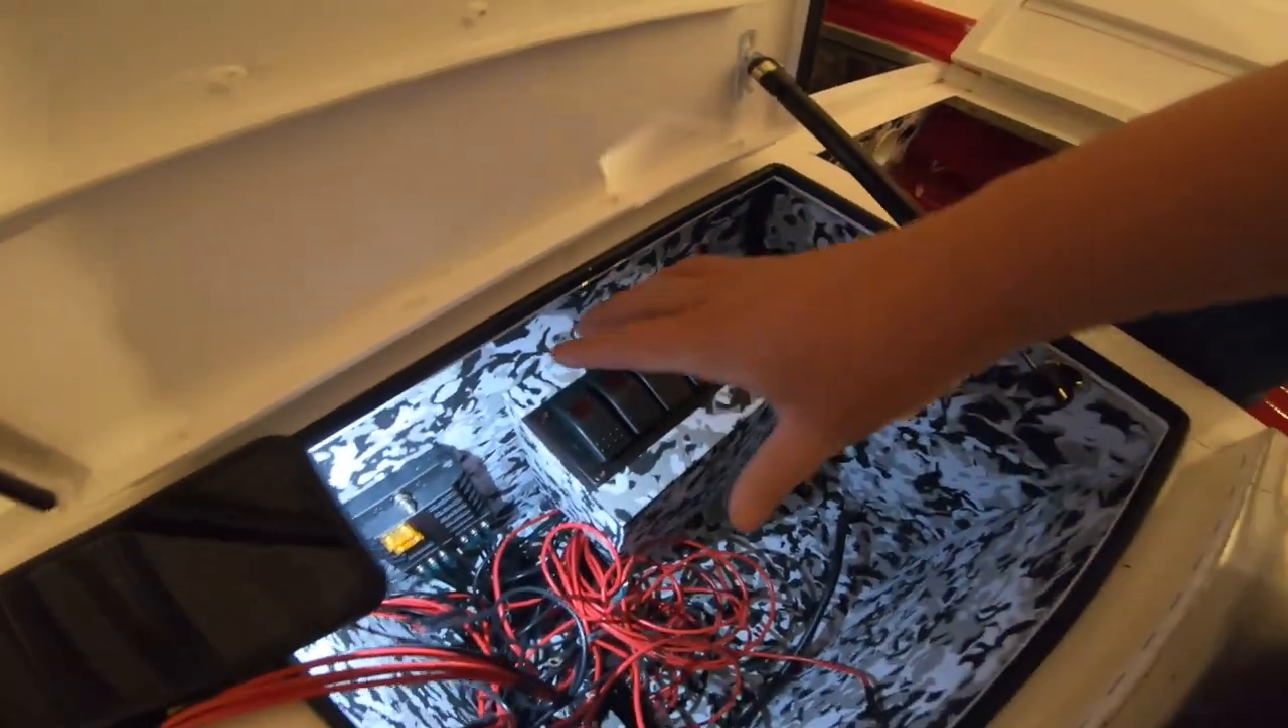There is the switch panel box installed.